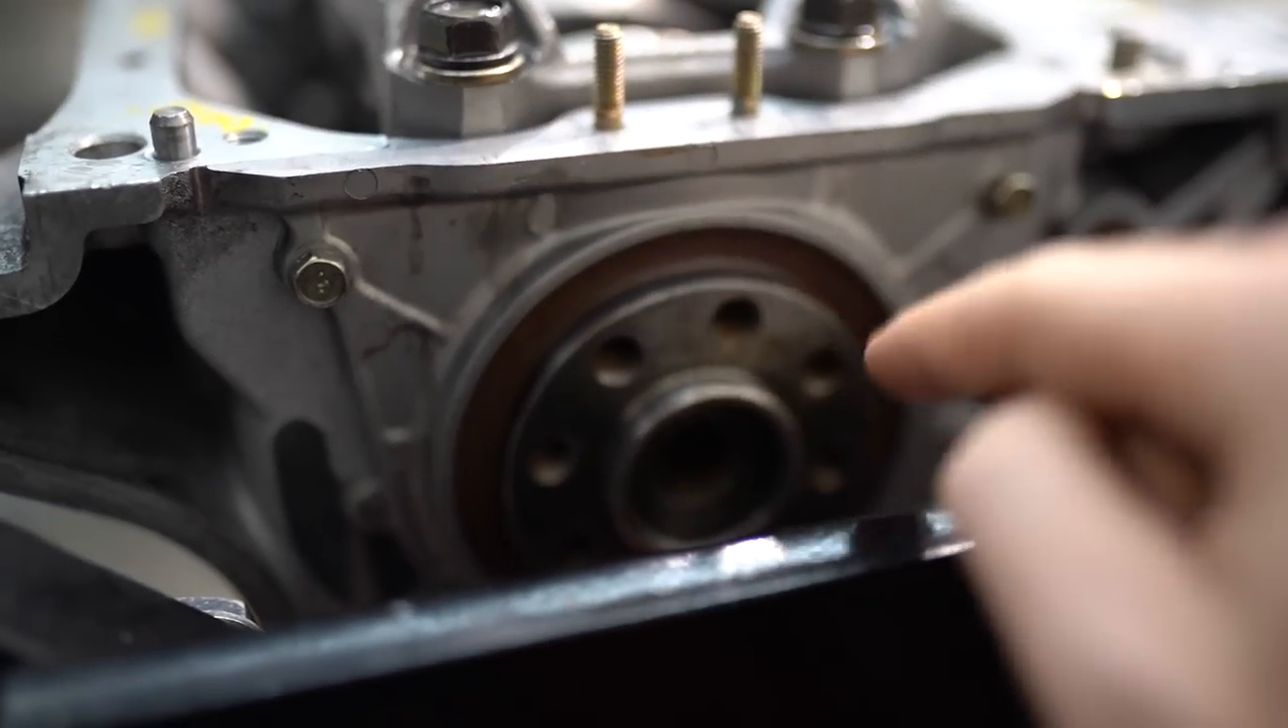Okay, so there's the rear main seal and cover in.